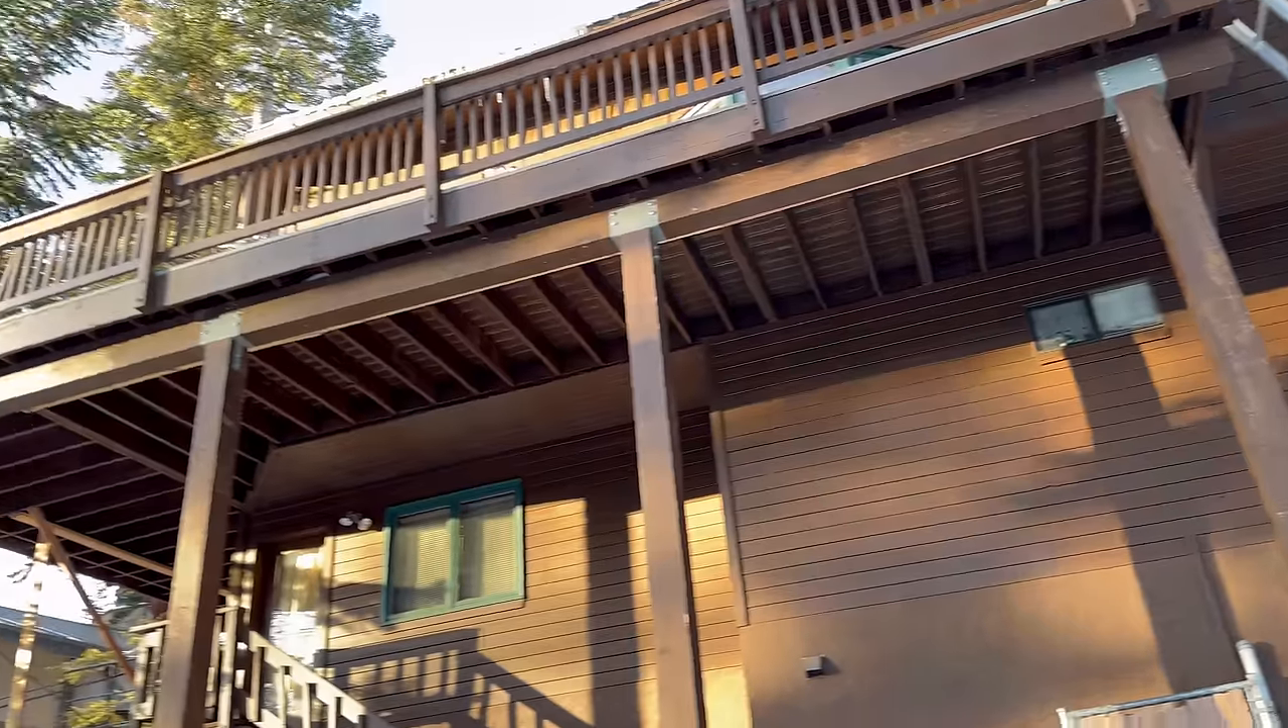So you can see we got the uh guys got the eight by eight posts up everything's up all in place here.